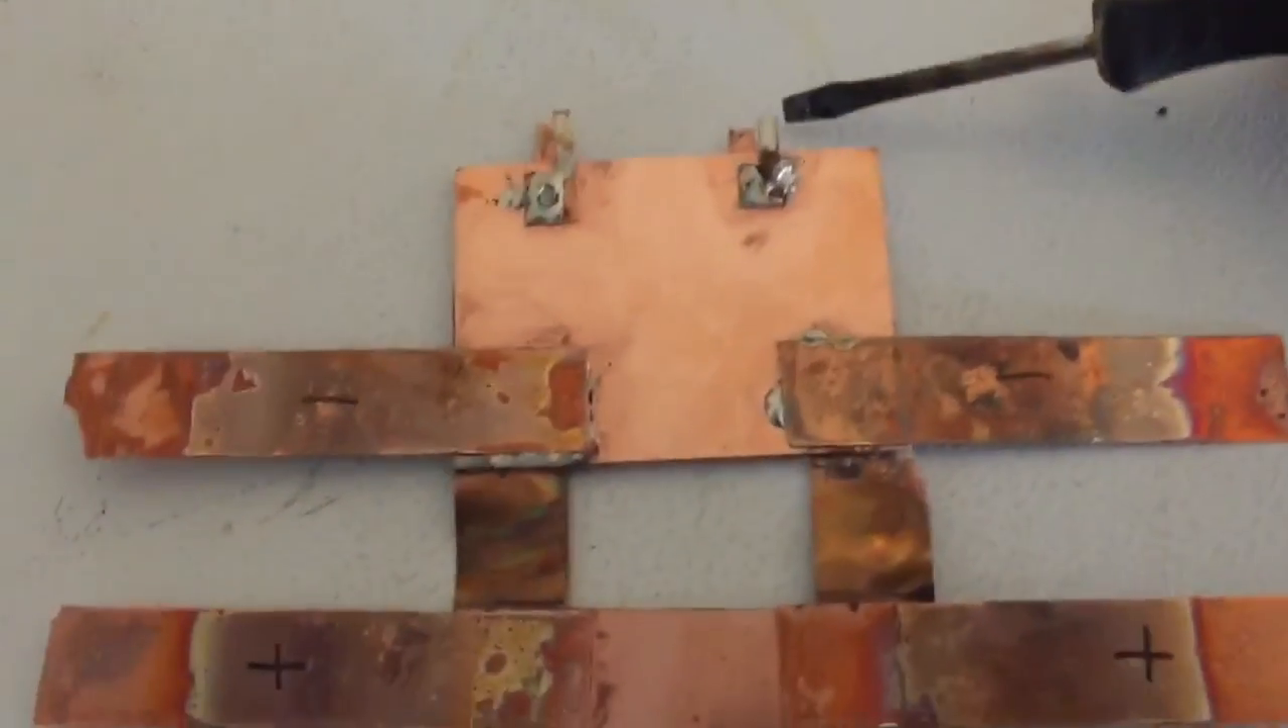And I've put some little terminals on, as you can see here. Just soldered these on.